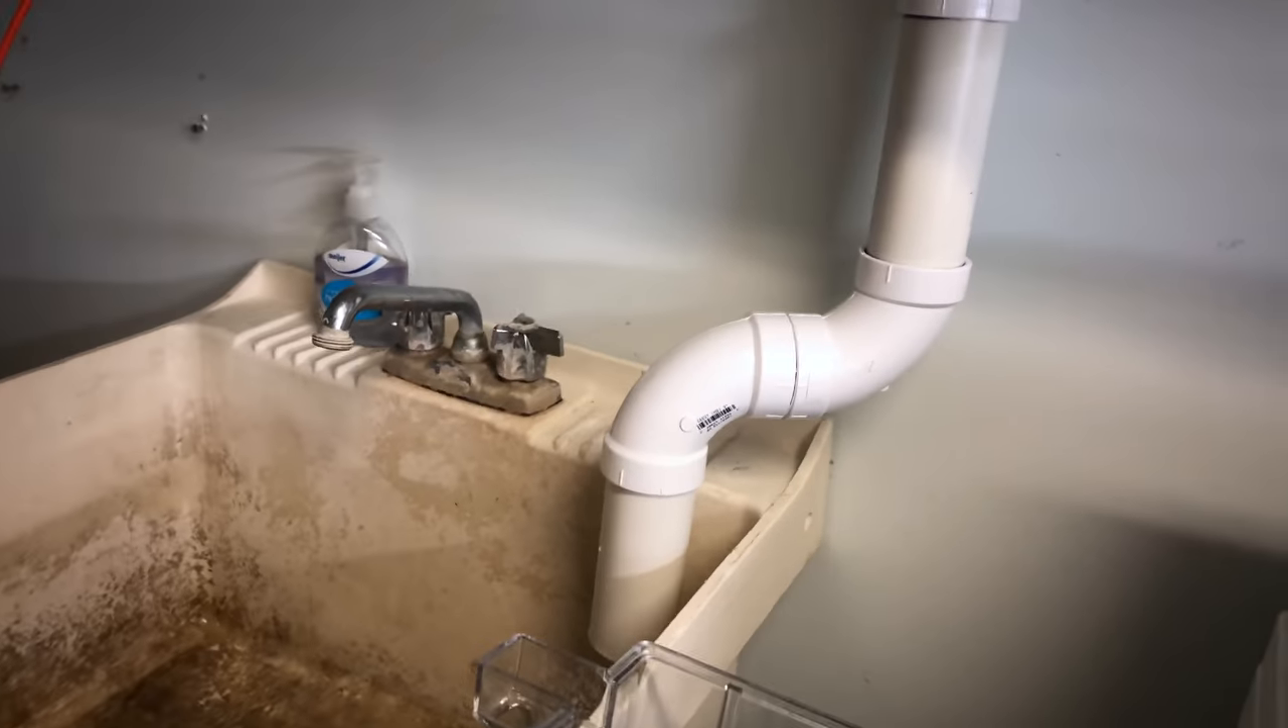All right so drain's finally finished got the end here plumbed up got a little slope for it to drain down and into the sink.